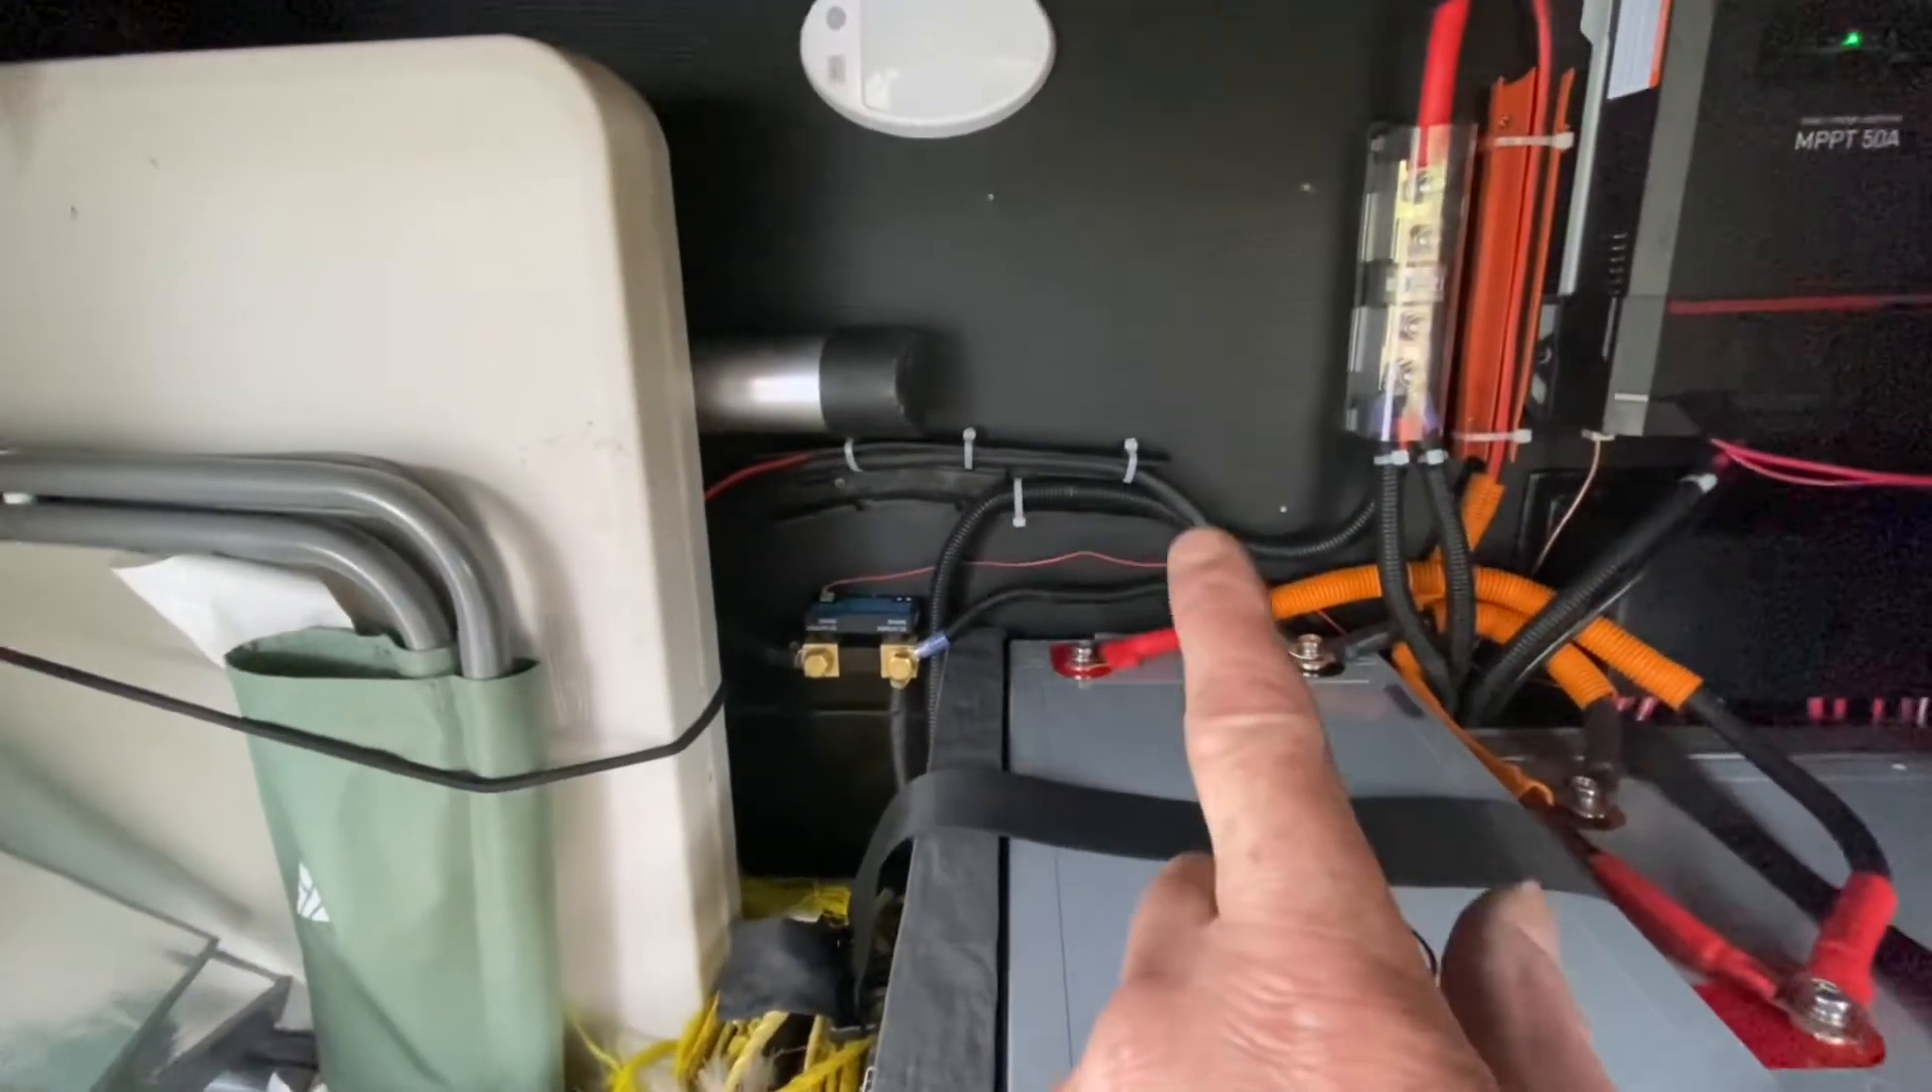I've put the recycled conduit in orange and black on all of the lines here just to stop chafing.